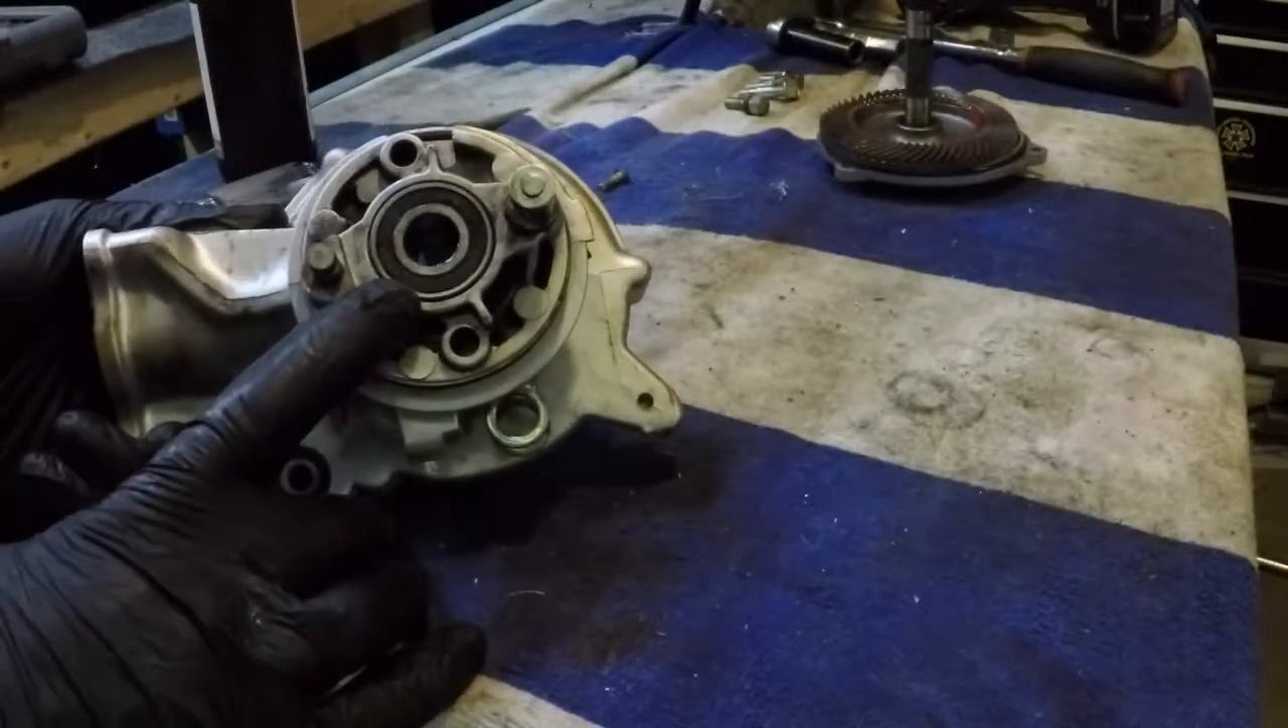I've got another bearing right here that needs to be removed.